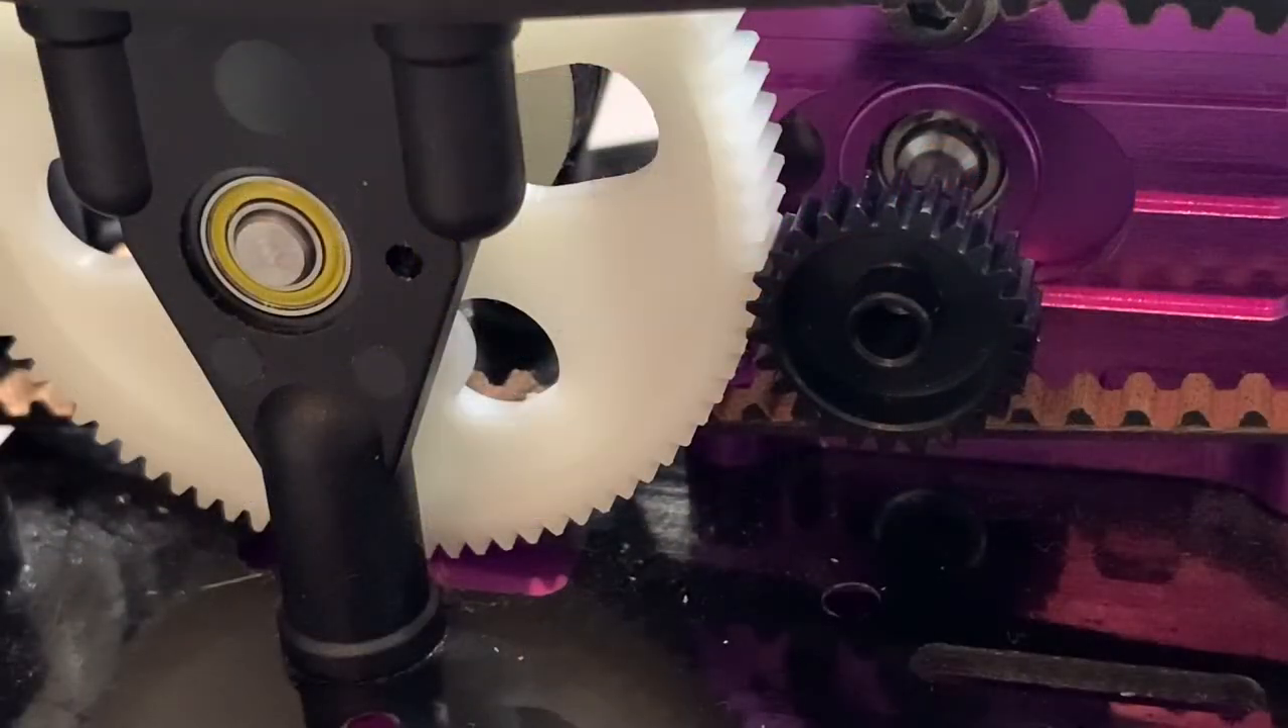I've aligned the pinion gear with the spur gear.